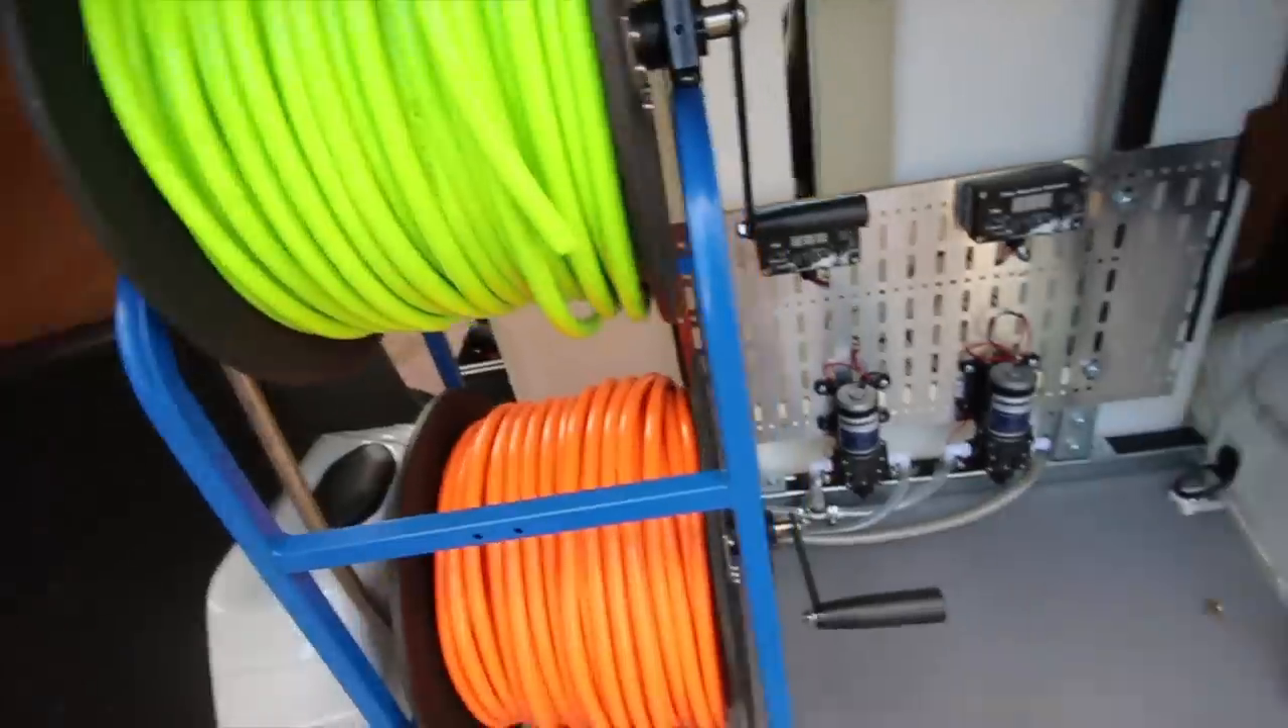We've fitted the reel in here now so they're all sorted and ready to go uh we just need to put the ends on them here to connect into the hoses.